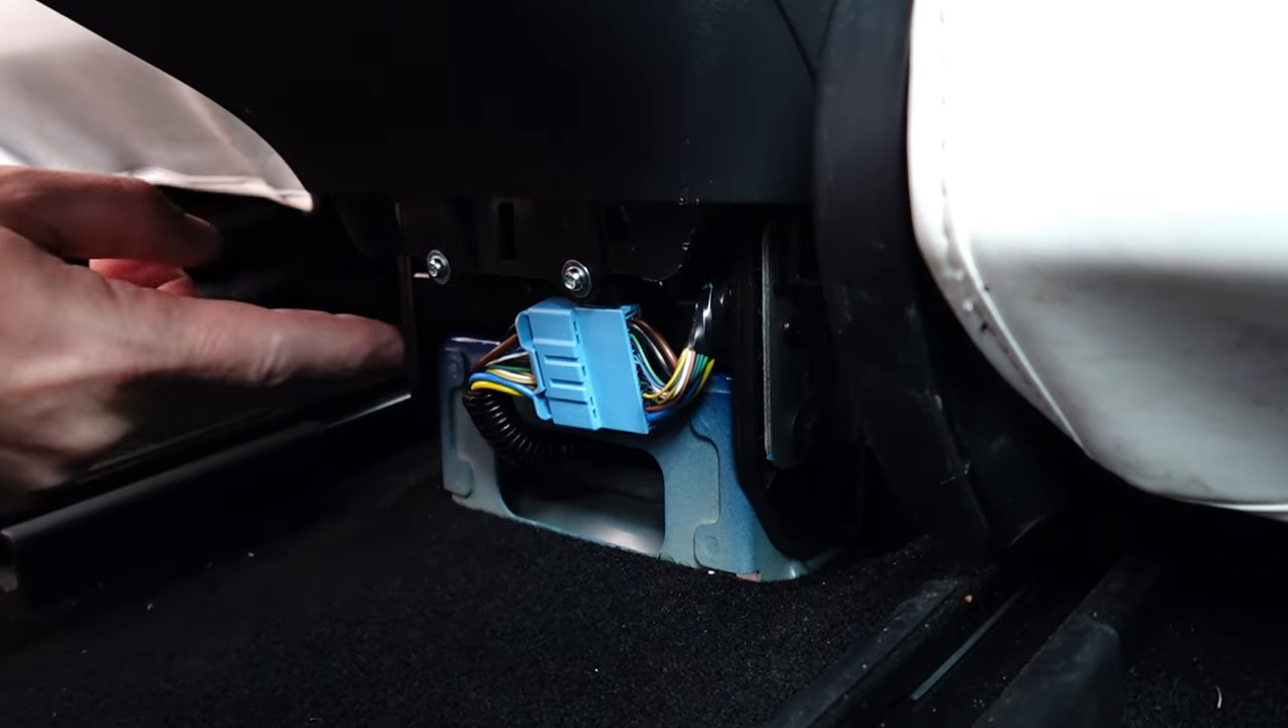So now we've exposed the cables at the rear.